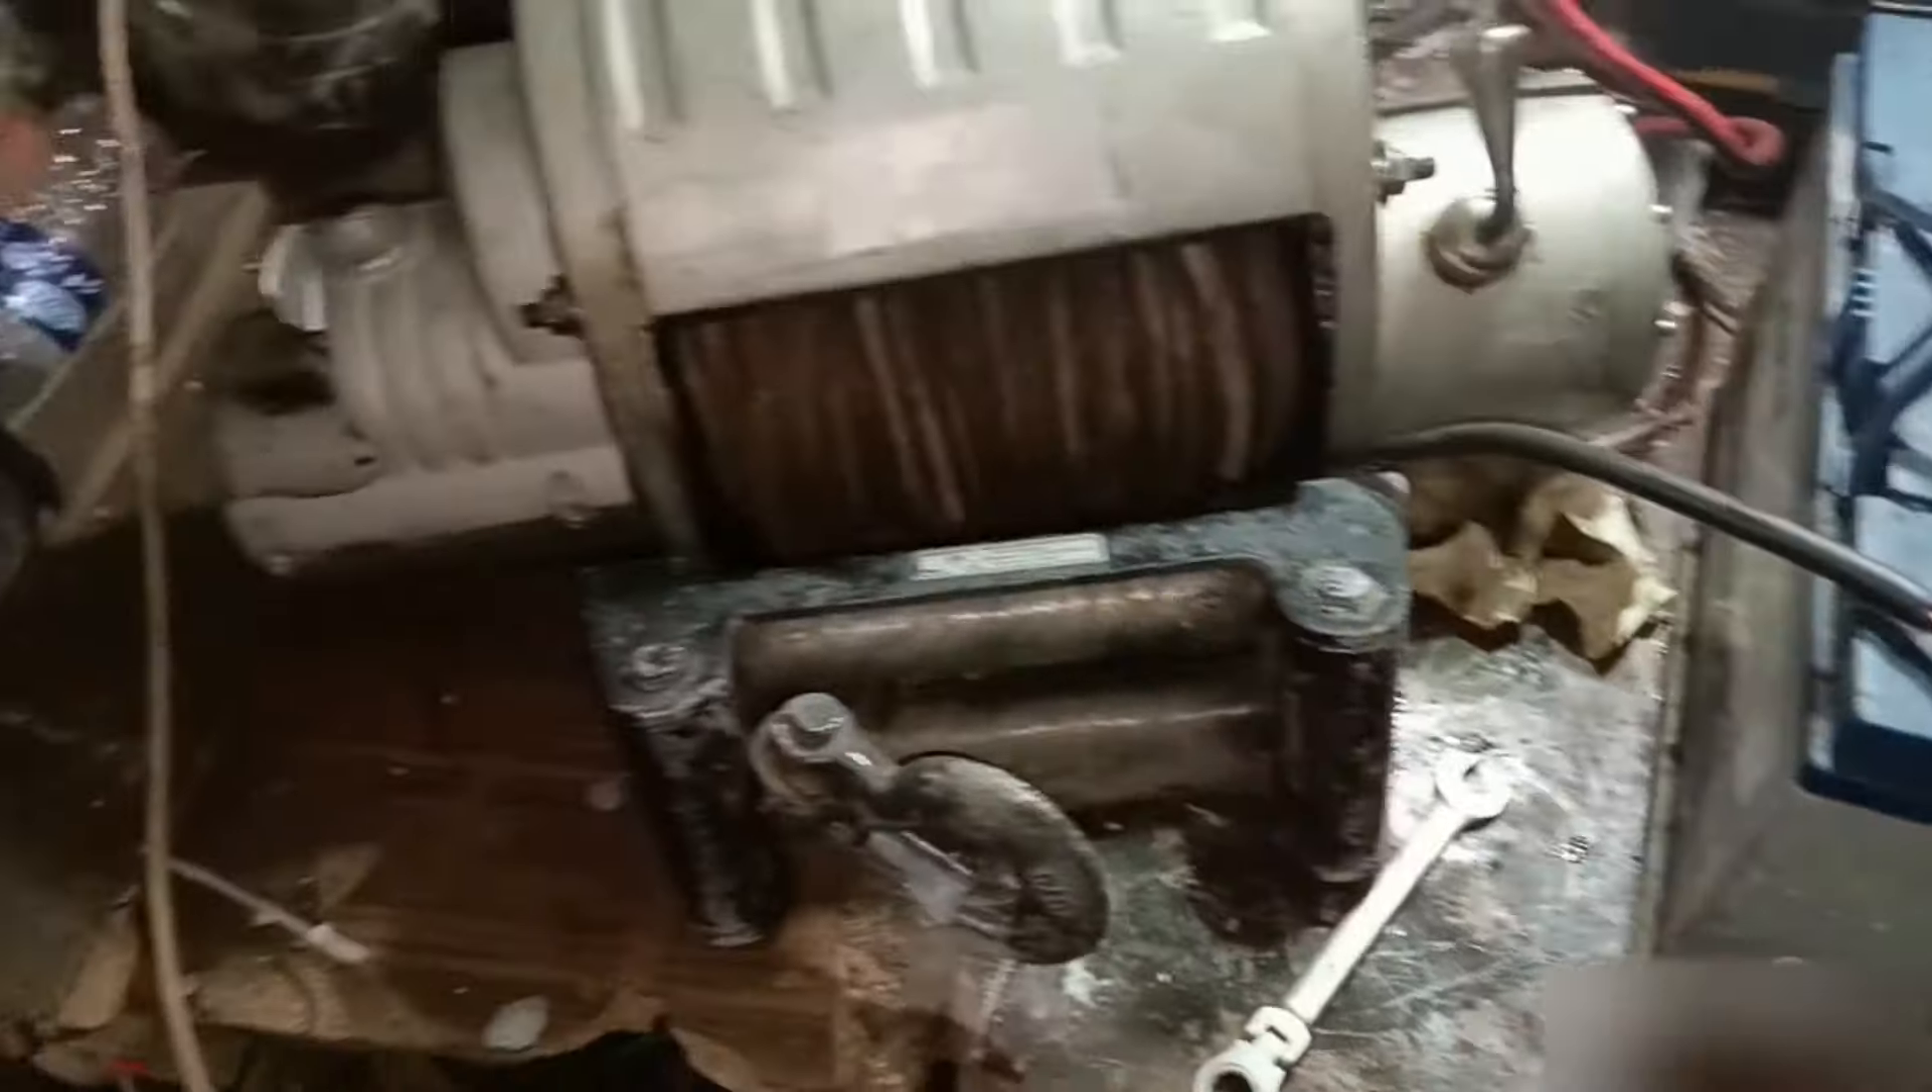Evet son işlemleri de yaptık arkadaşlar ve halatımızı sardırdık ön sabitleyicimizi de geçirdik.